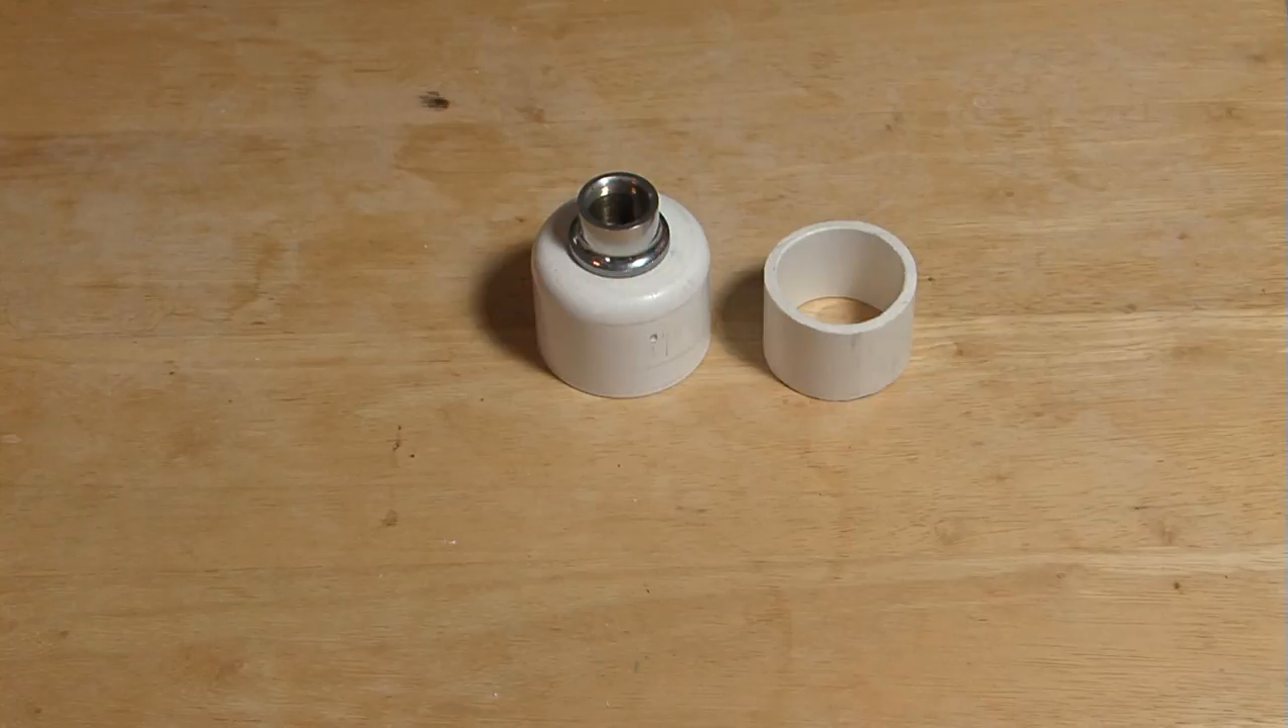So the microscope mount is attached to the PVC end cap.